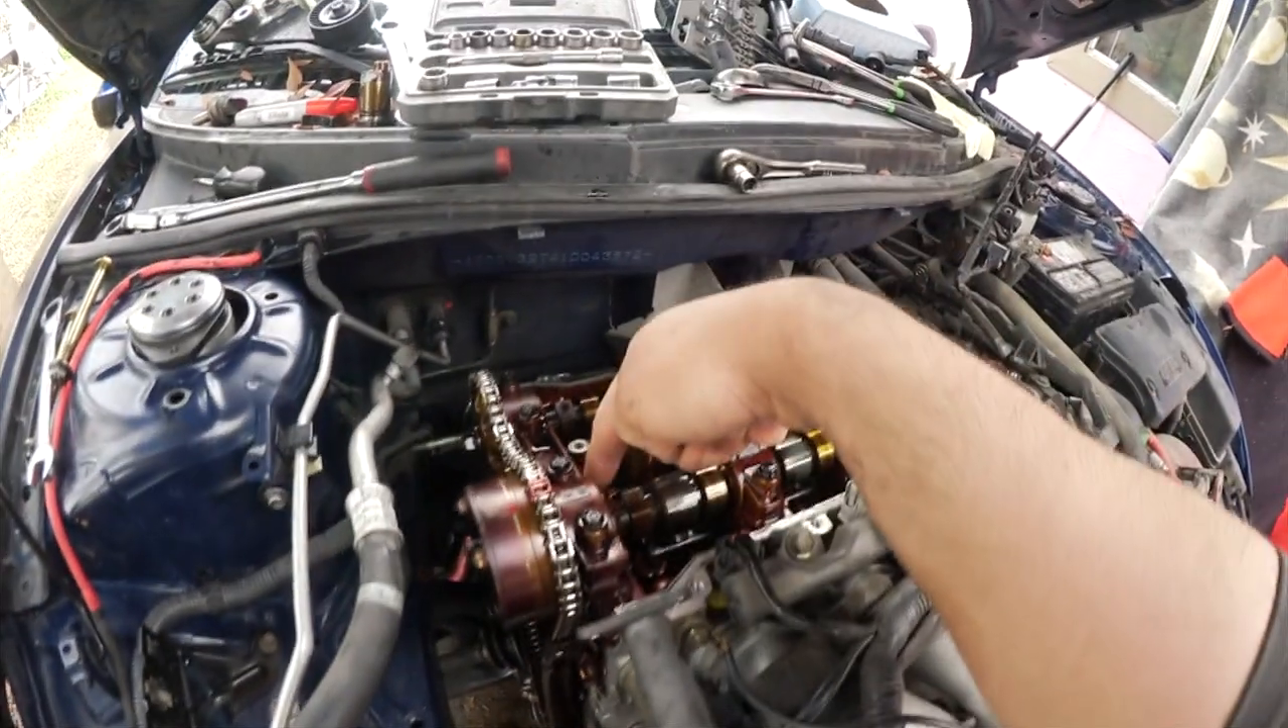And there you have it timing chain cover is already removed we have access to everything.